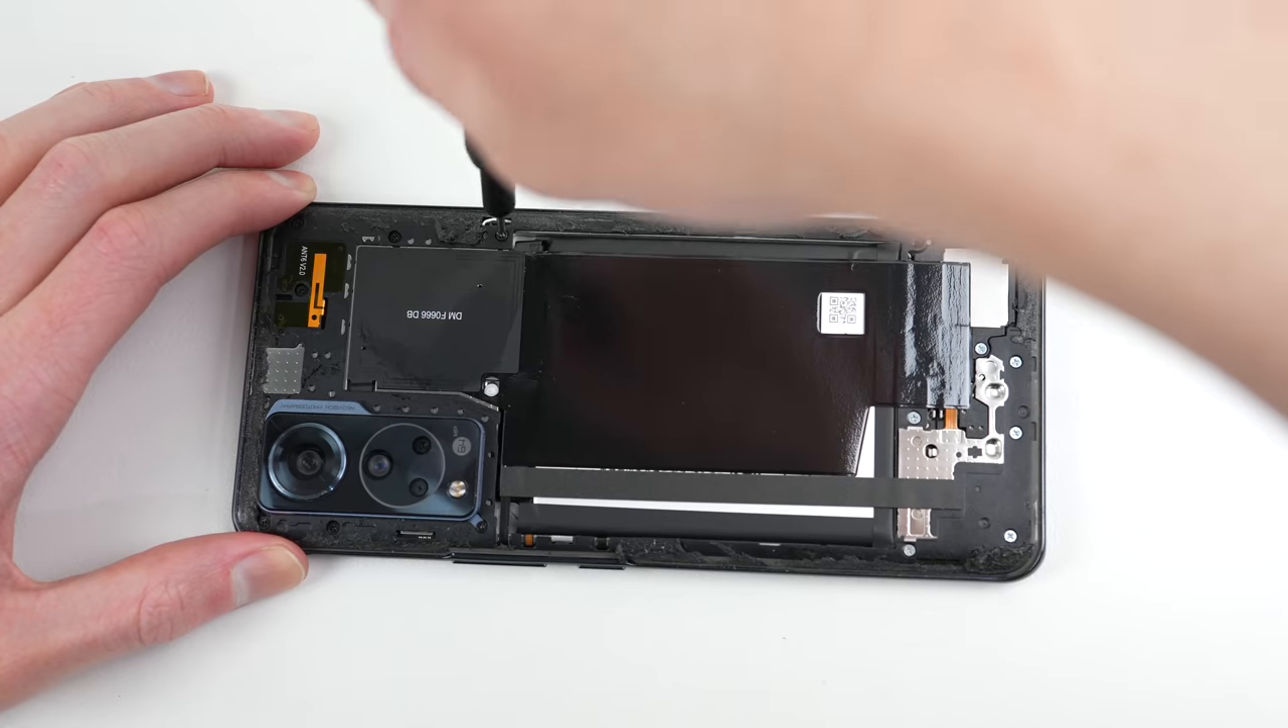With the back panel free, we can get our first look inside this phone.